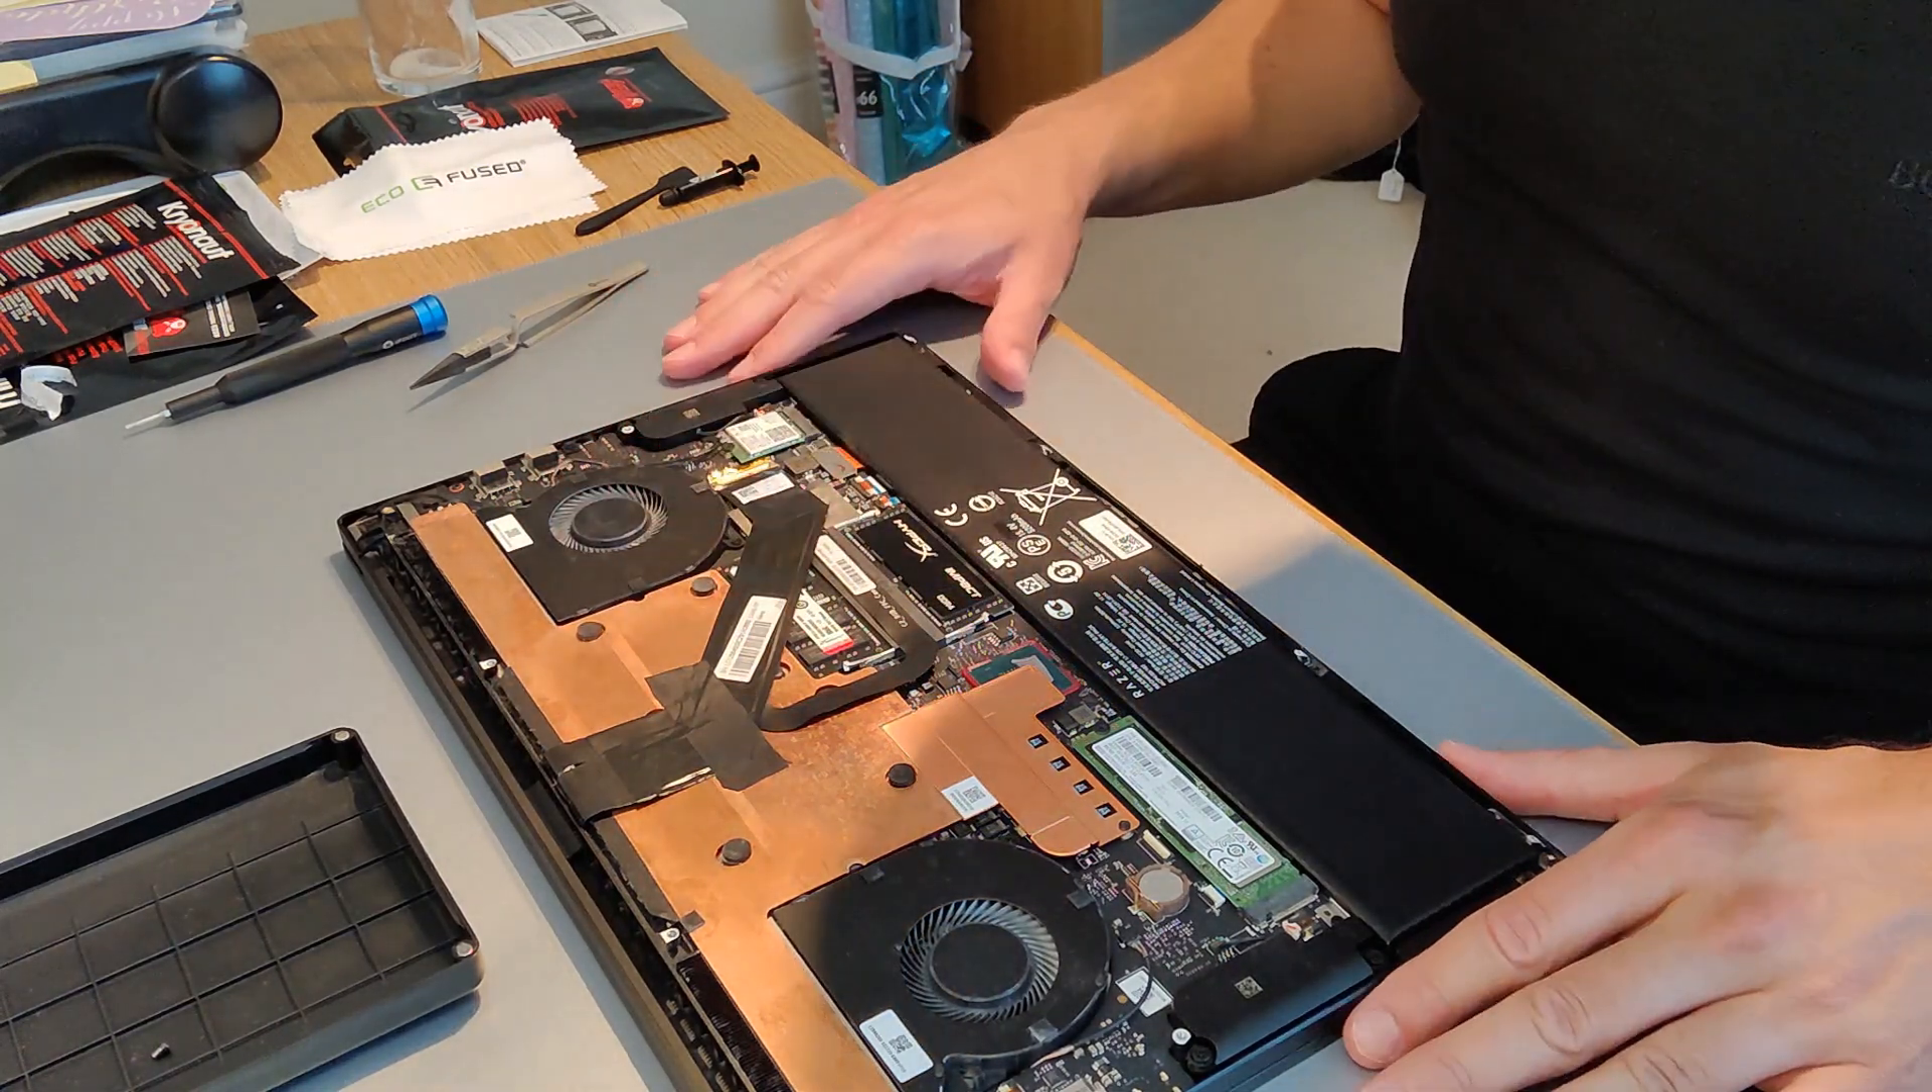And now we've got the ribbon cables, which are right in the way, need to come off.